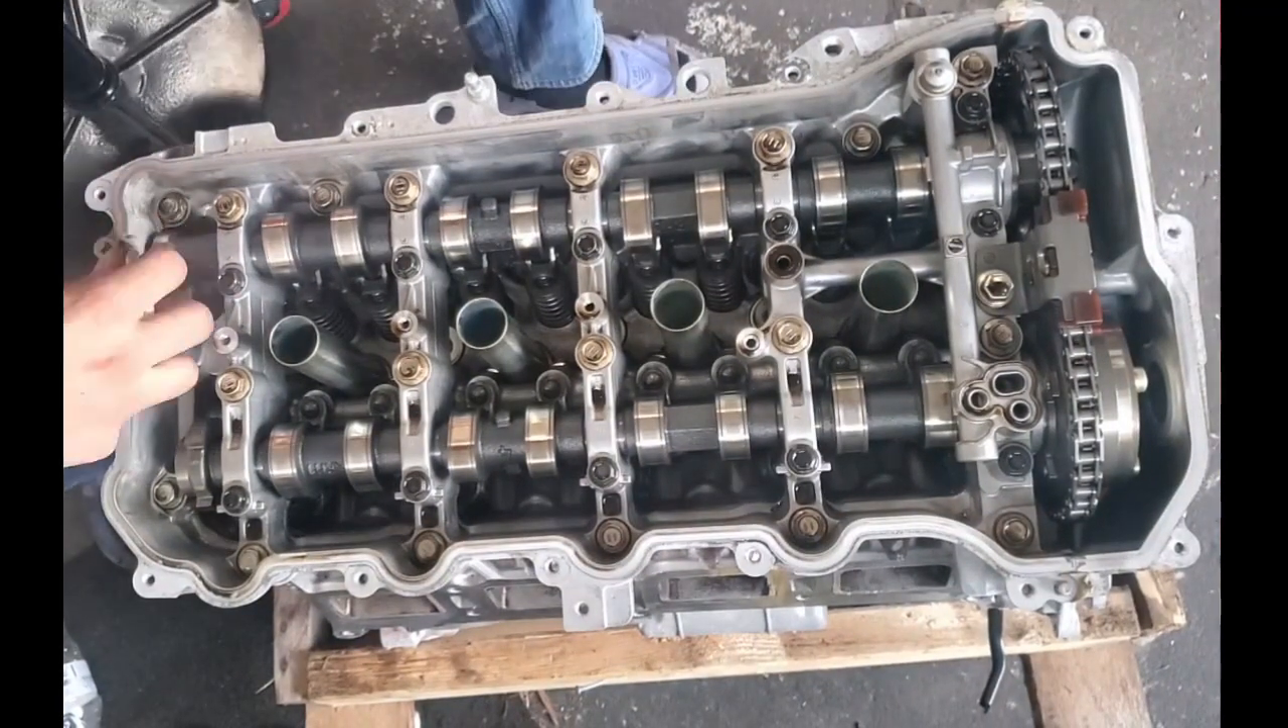After removing the valve cover, you can see the camshafts inside.